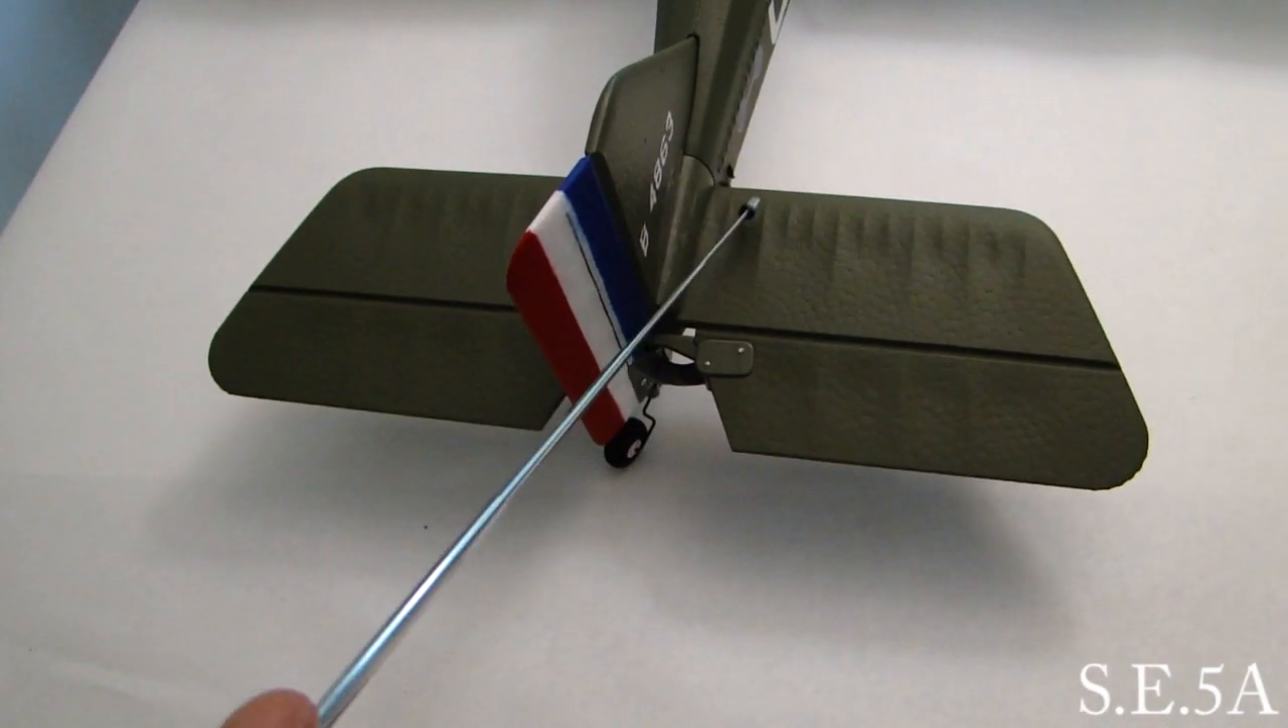We have our horizontal stabilizer installed onto the fuselage. There's two fasteners.